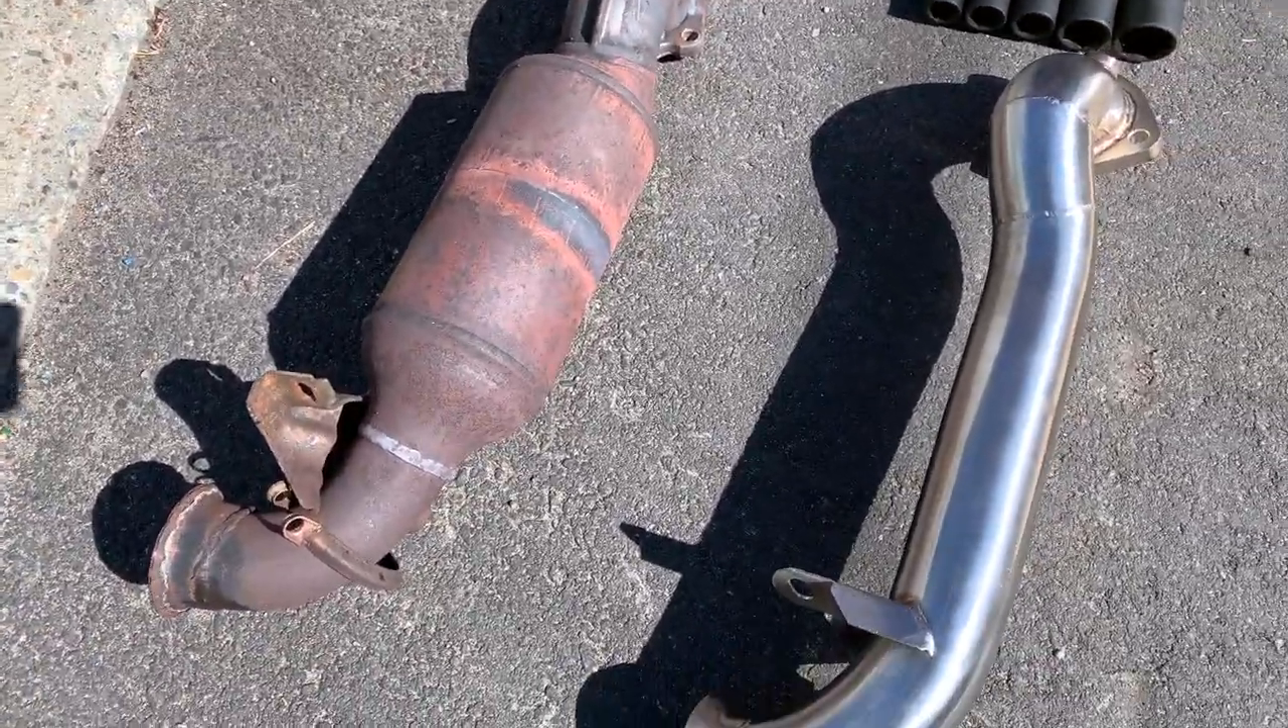All right, so we got the old cat out.